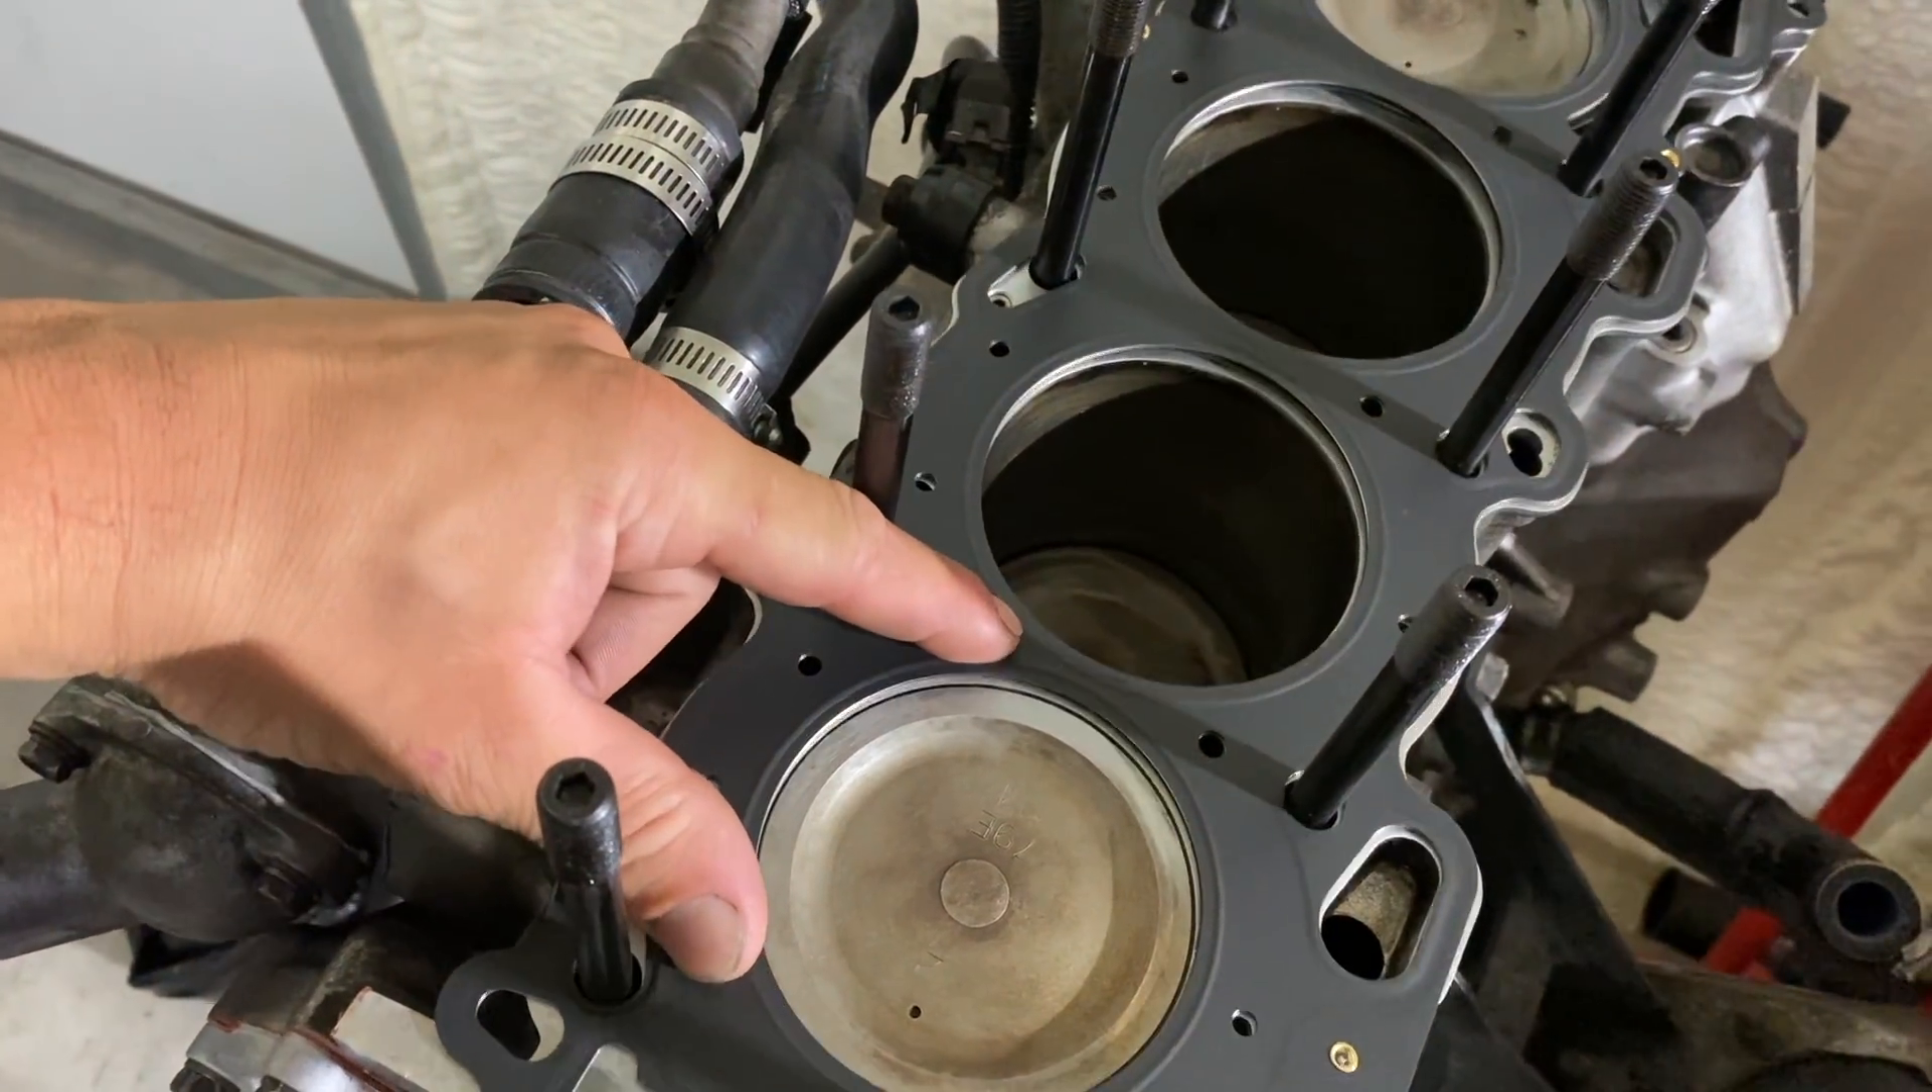Okay so the head gasket goes on there perfectly sits in there nicely and everything right there.